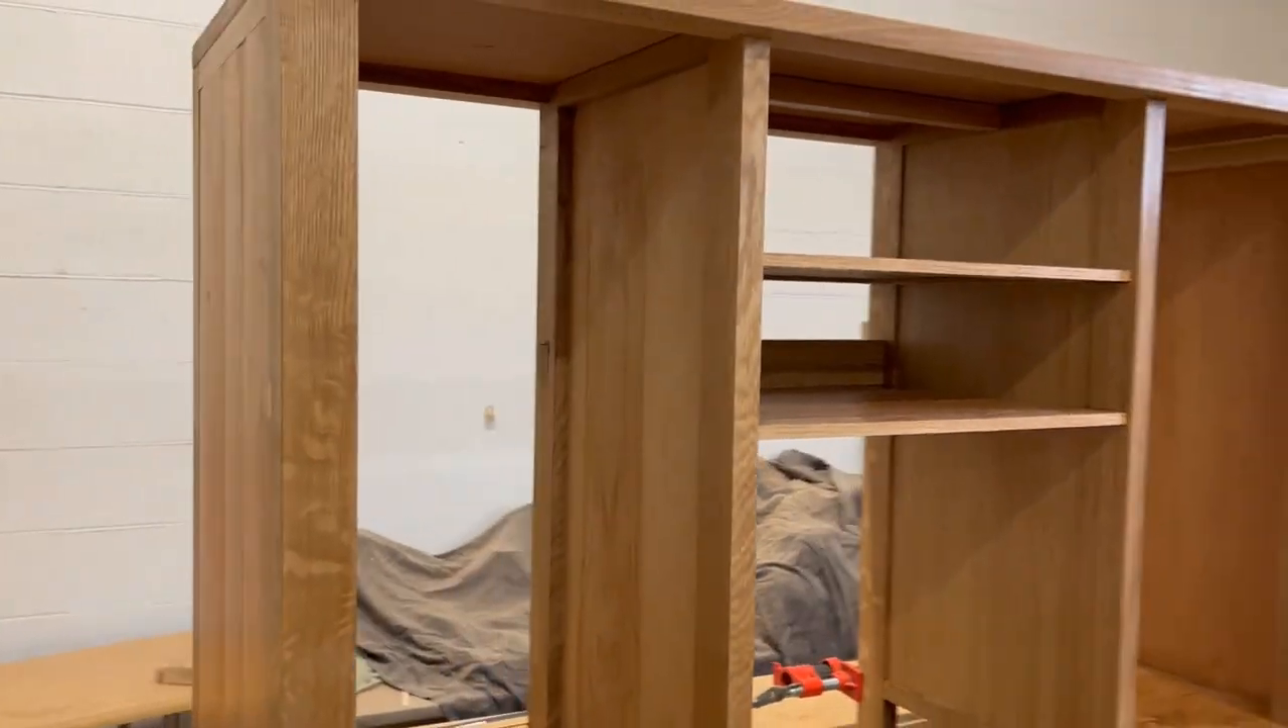I'm not quite done yet because I still have to put the stuff inside the cabinet and I still have to fit the back onto it.